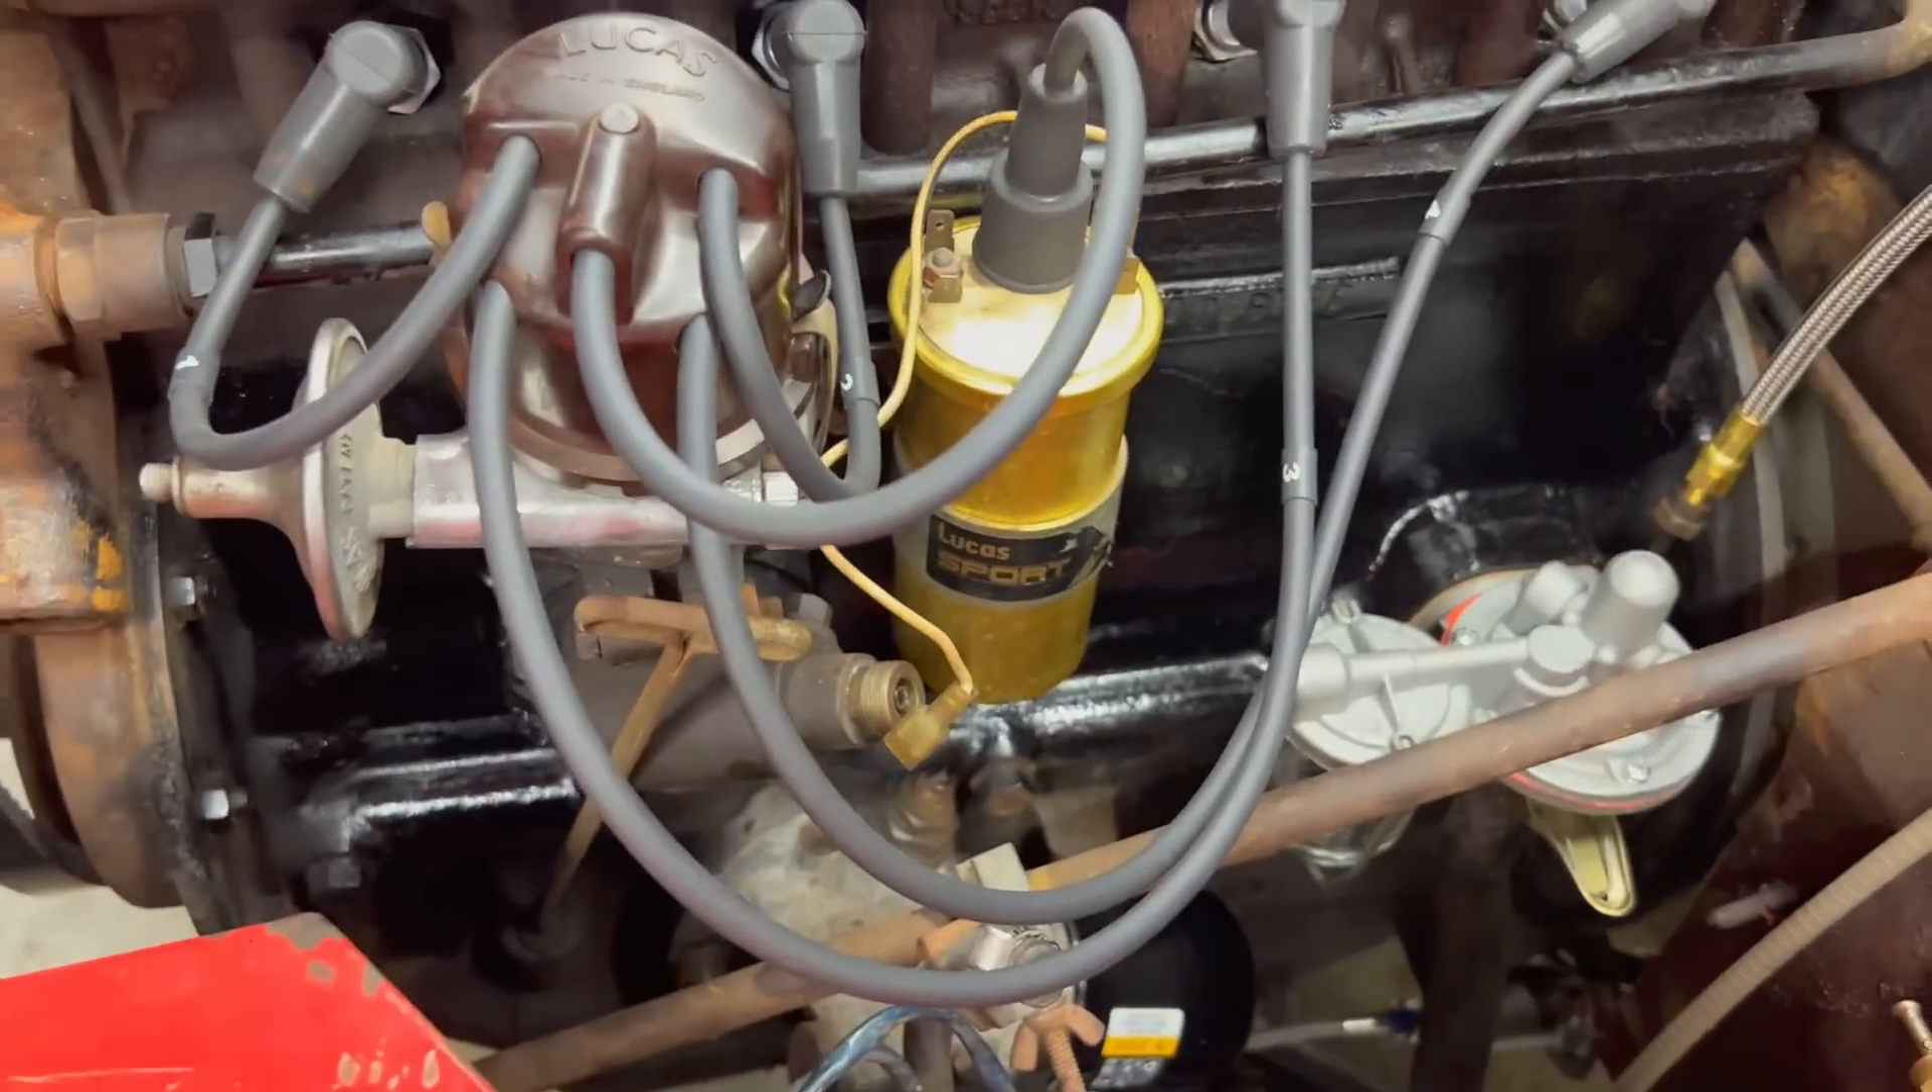All right, new plug wires are installed with the old Lucas cap.